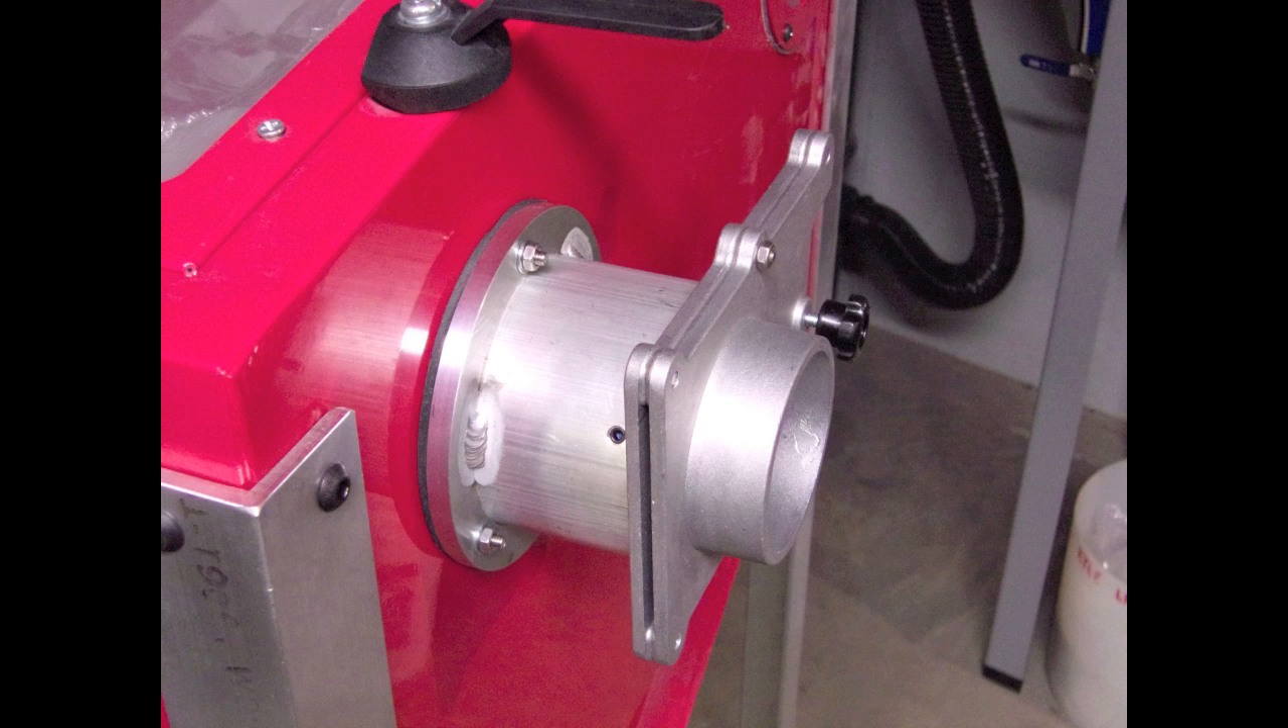And here's what the finished flange looks like all mounted to my cabinet.